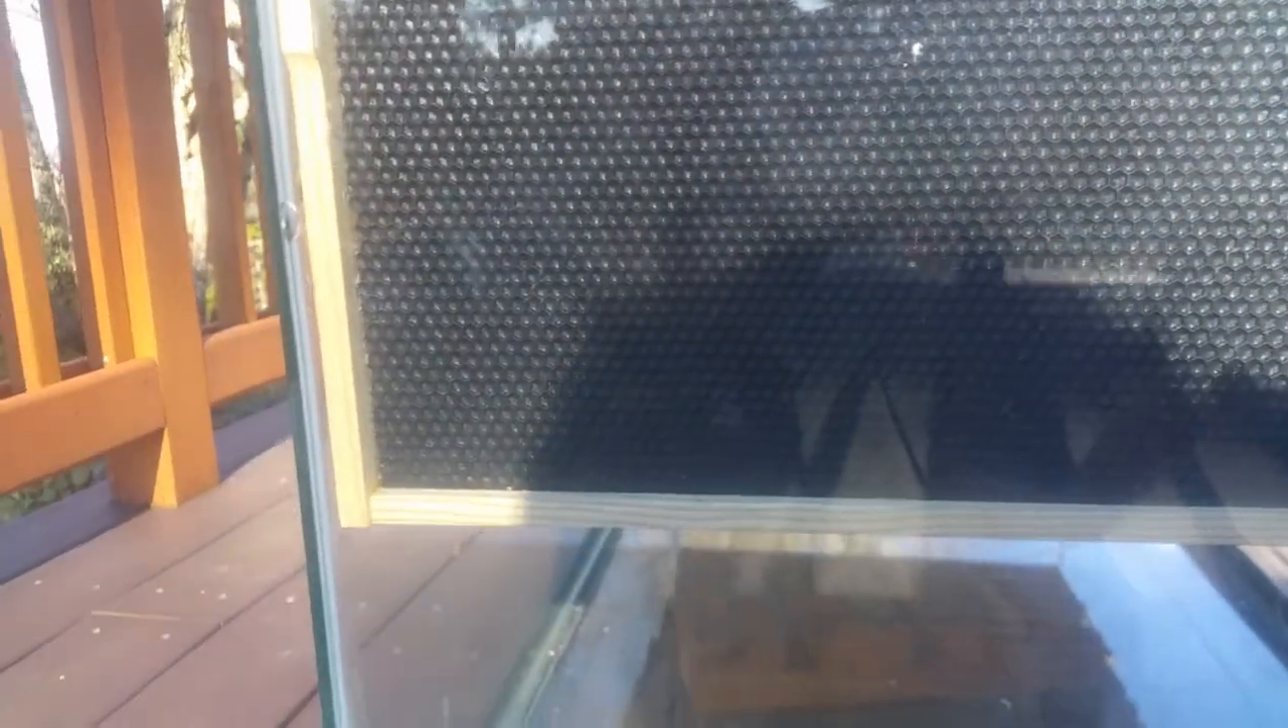You can see there's a large gap underneath because the terrarium was deeper than it should be for a hive.